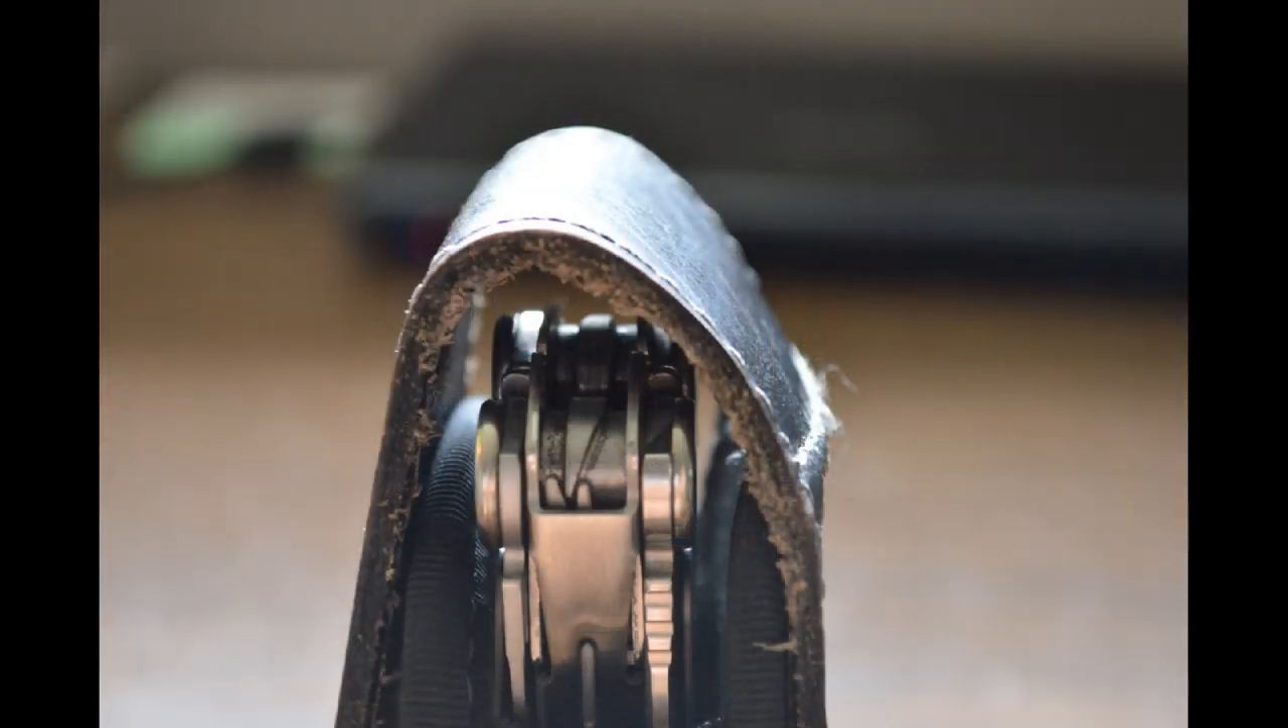Here you can see the top of the old sheath and you see there's way too much room between the tool and the top and the flap of the sheath.